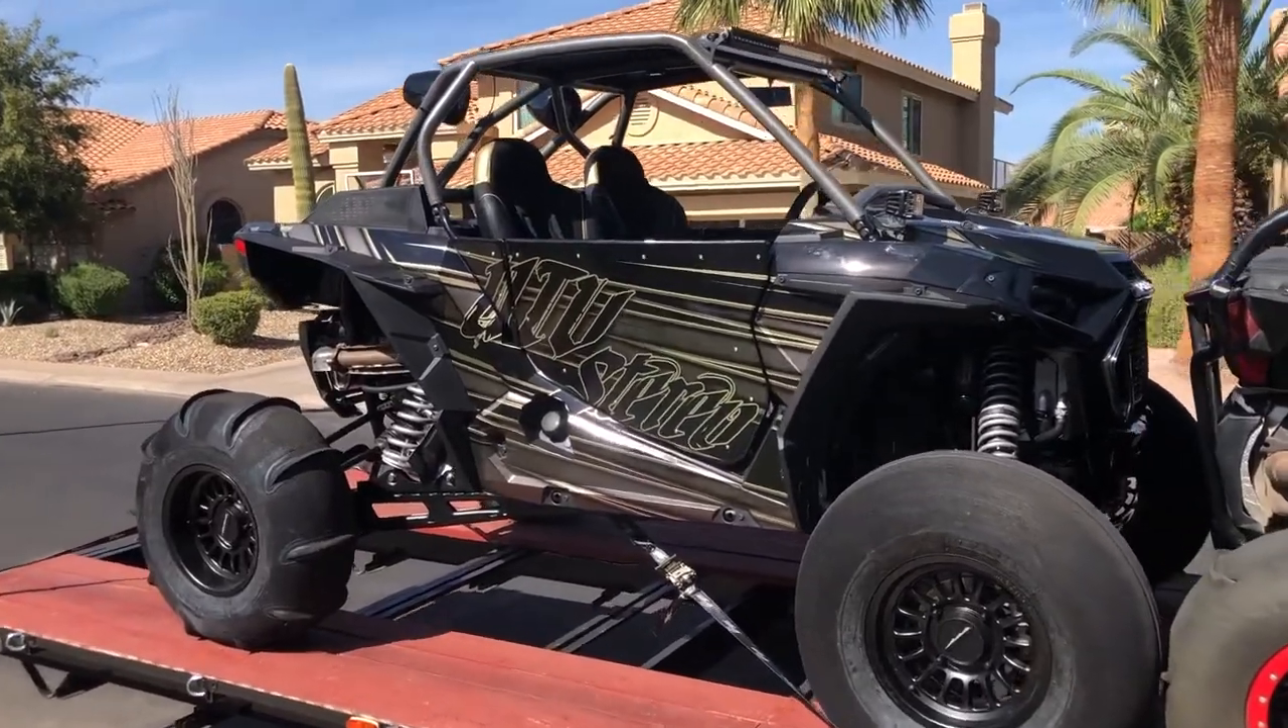Got the paddle tires on.